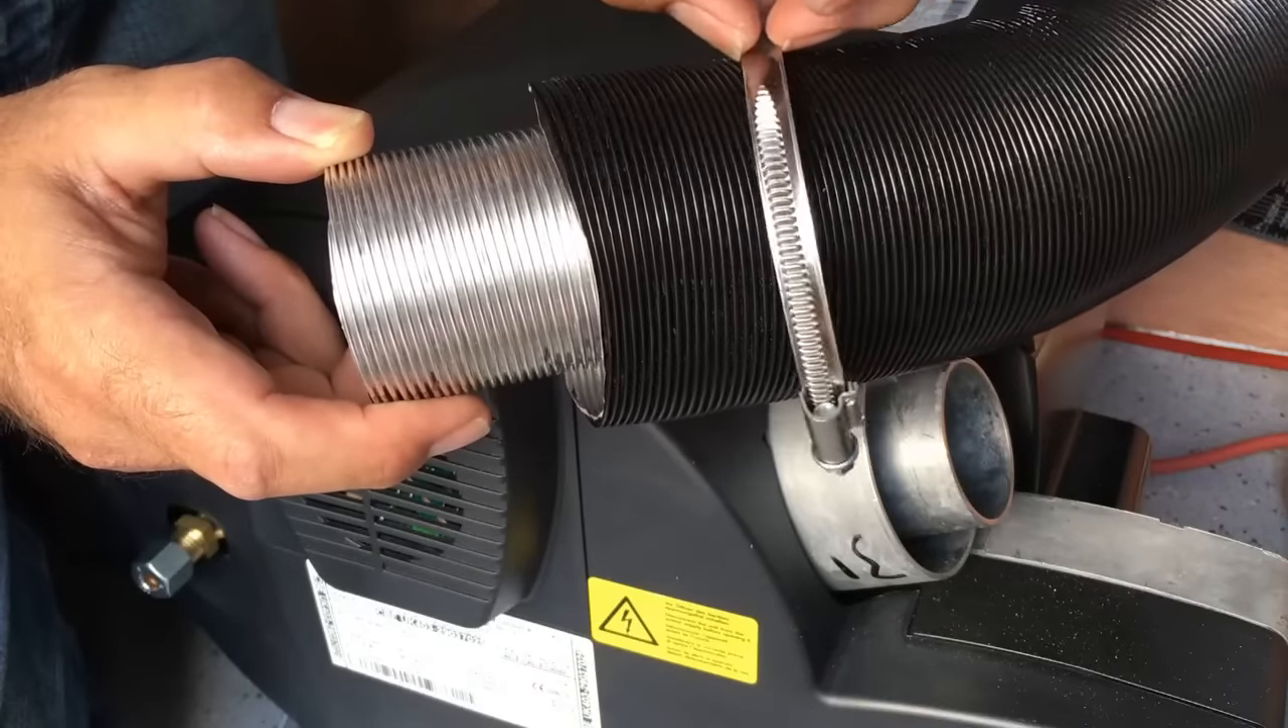Now i've already got the large jubilee clip on the outside pipe.